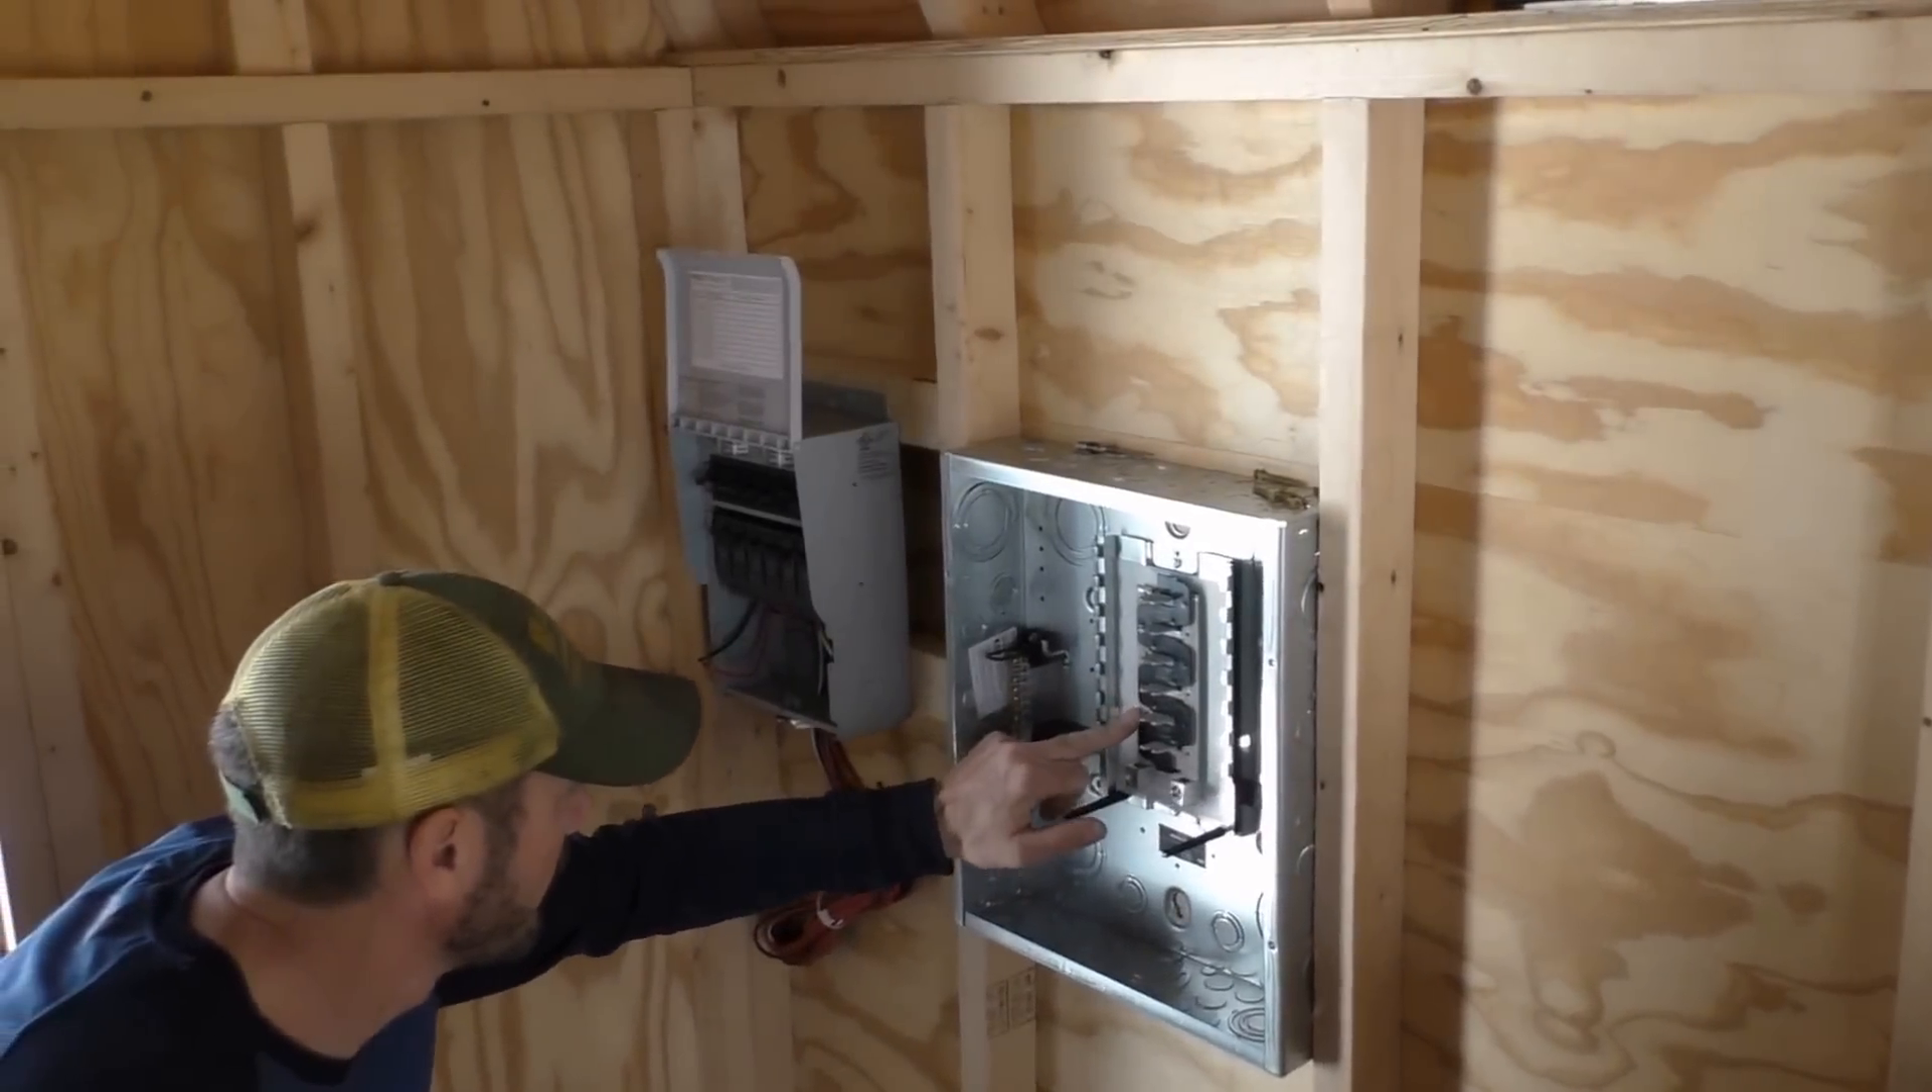Okay, y 'all, we got our AC panel, um, installed. Well not installed, but mounted.